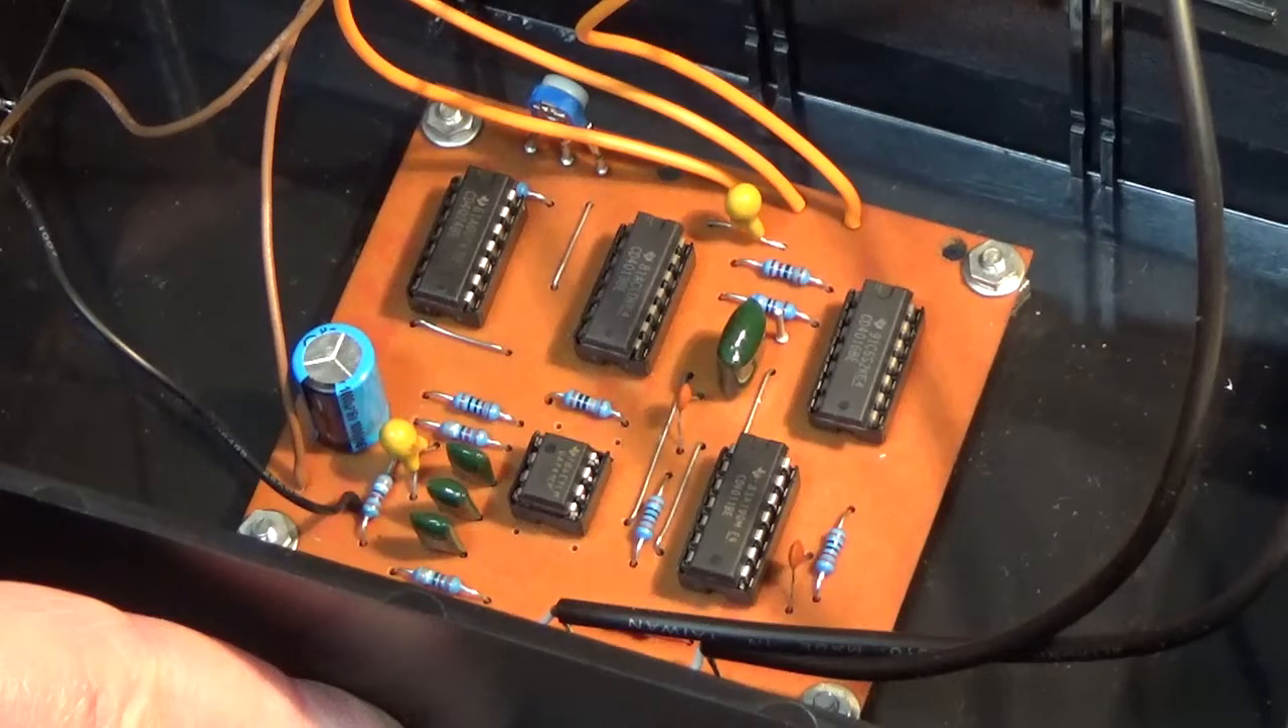So we've got all the components in now, so the ICs have just been put in, and what we're ready up to now is to make up a power cord for this.